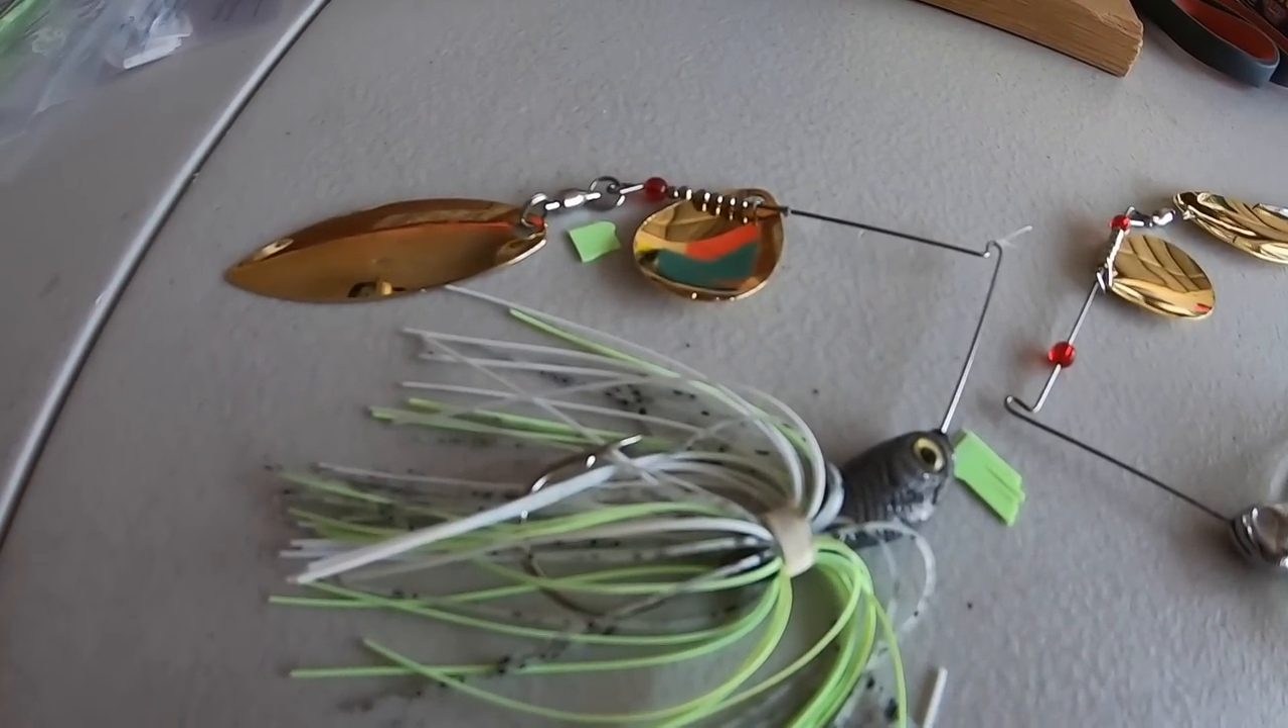Now my spinner bait has its skirt.